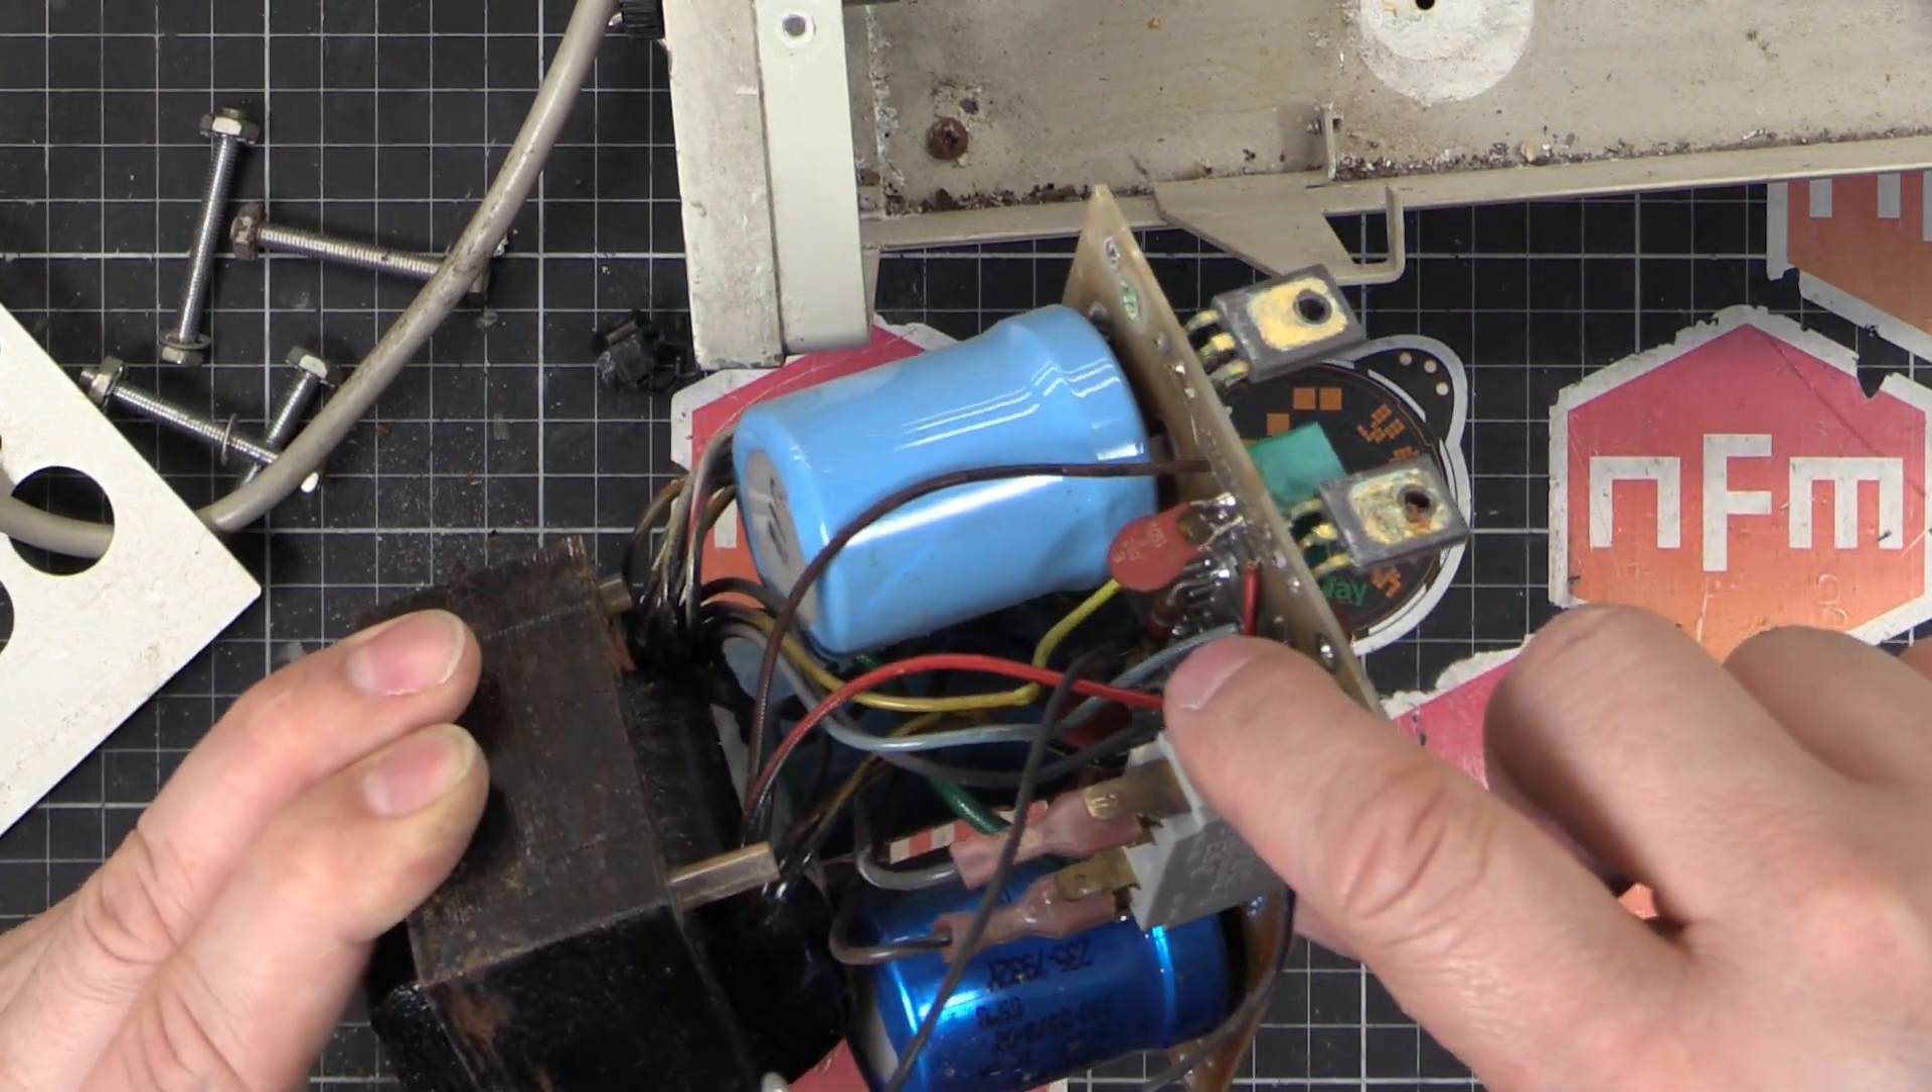And then that is our transformer and circuit board assembly removed.